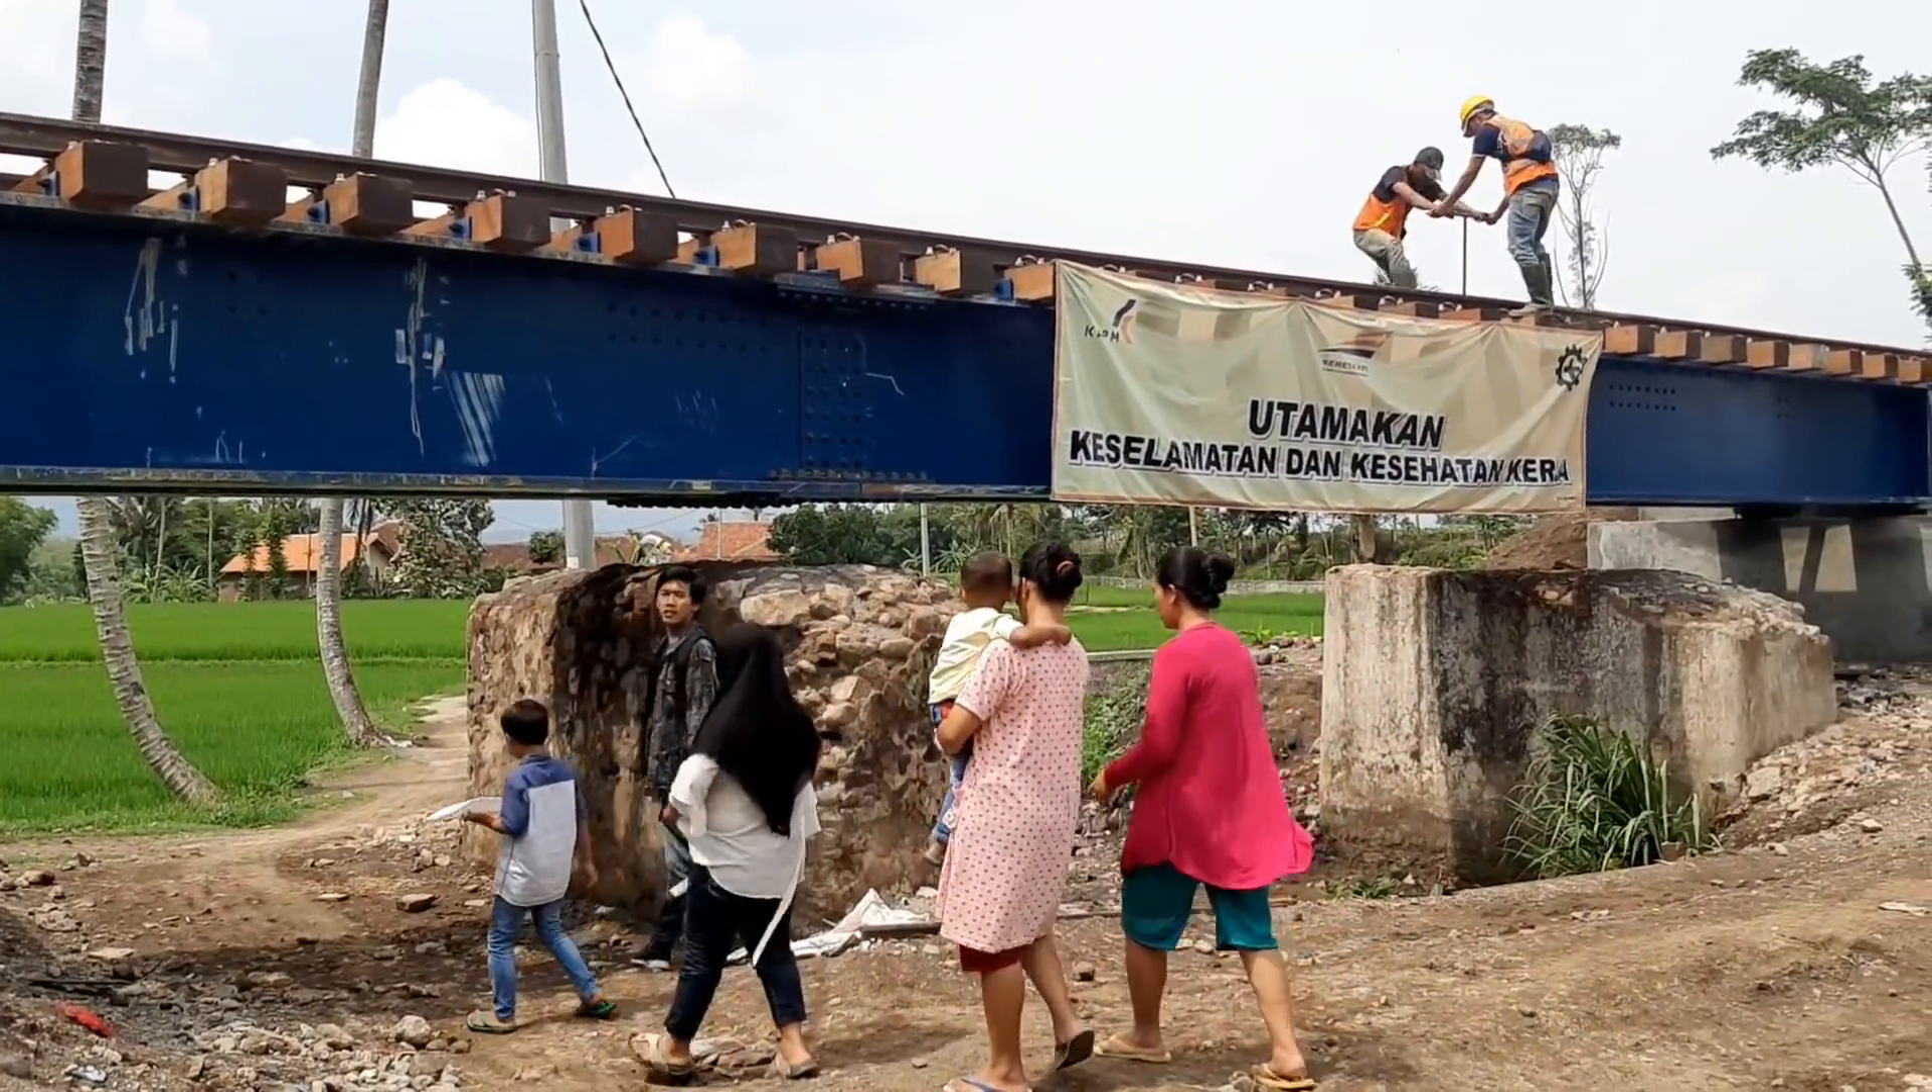Sudah bagus ya Jembatannya Mantap pisan Sudah pasang rel Sudah rapi.